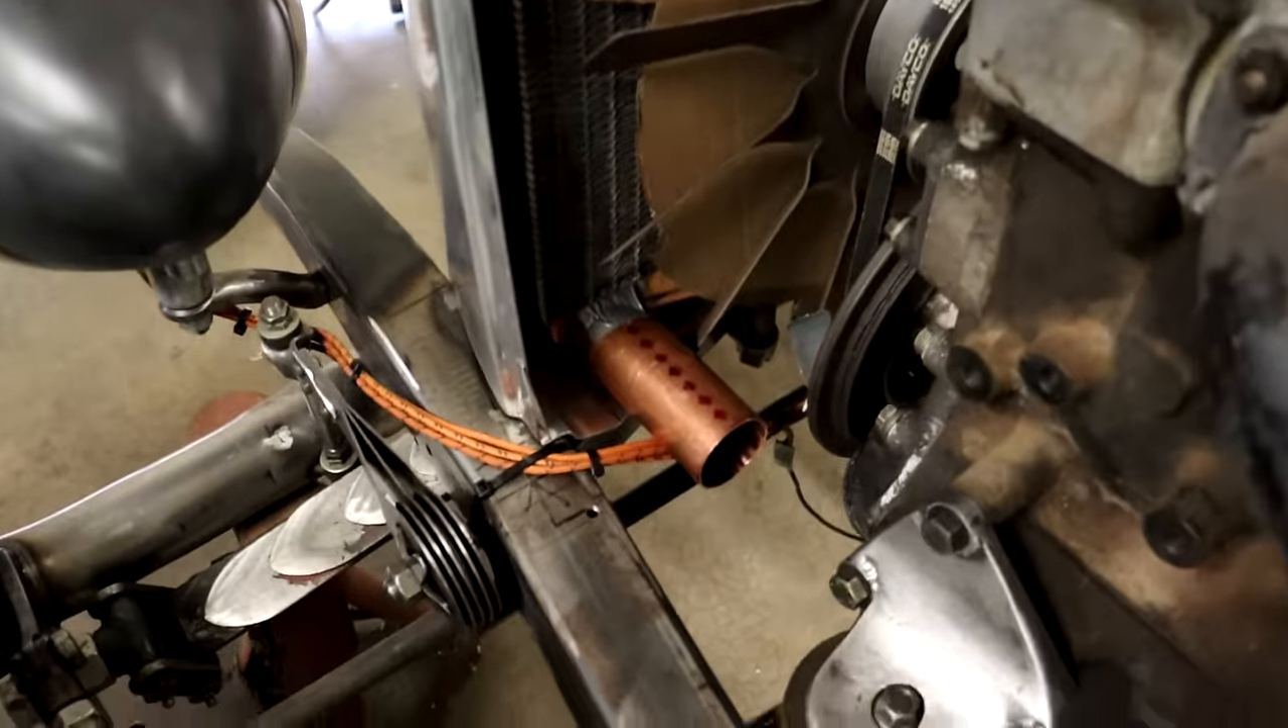I've got it the radiator positioned in here right now with this outlet port taped on.